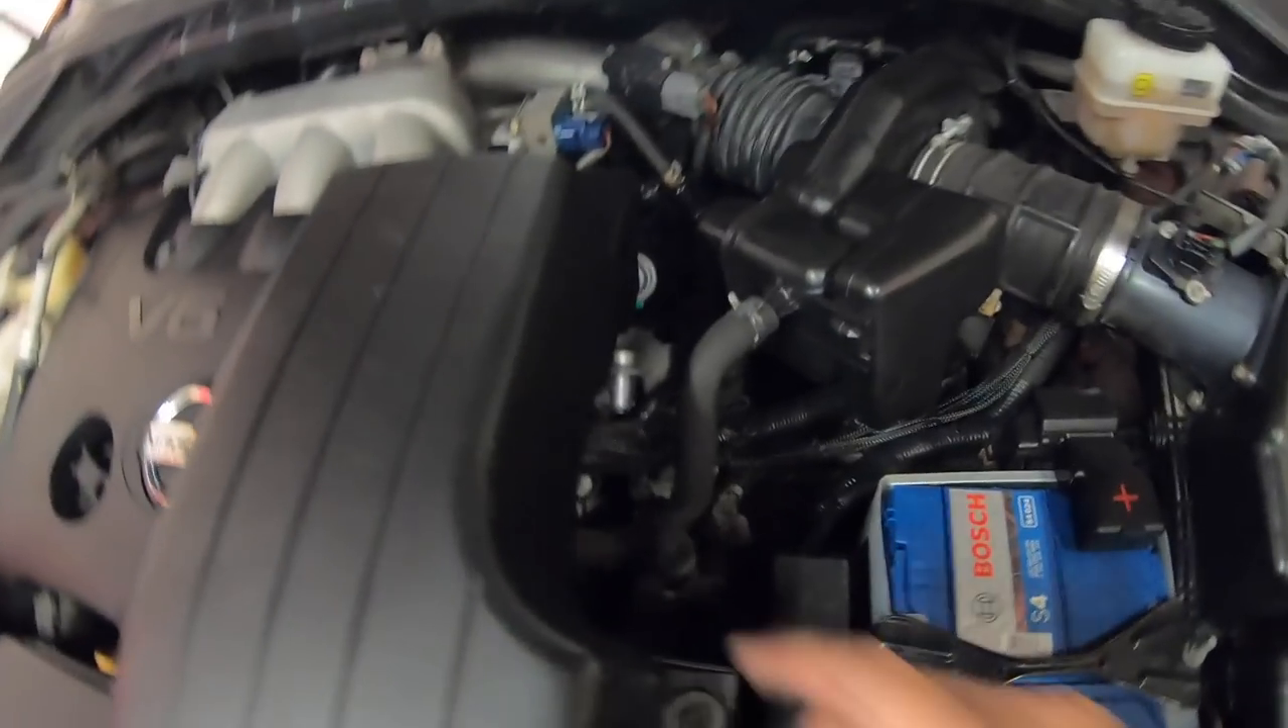Le remontage est ok, je vous montre ce que ça donne Donc vous voyez là on a remis les caches.